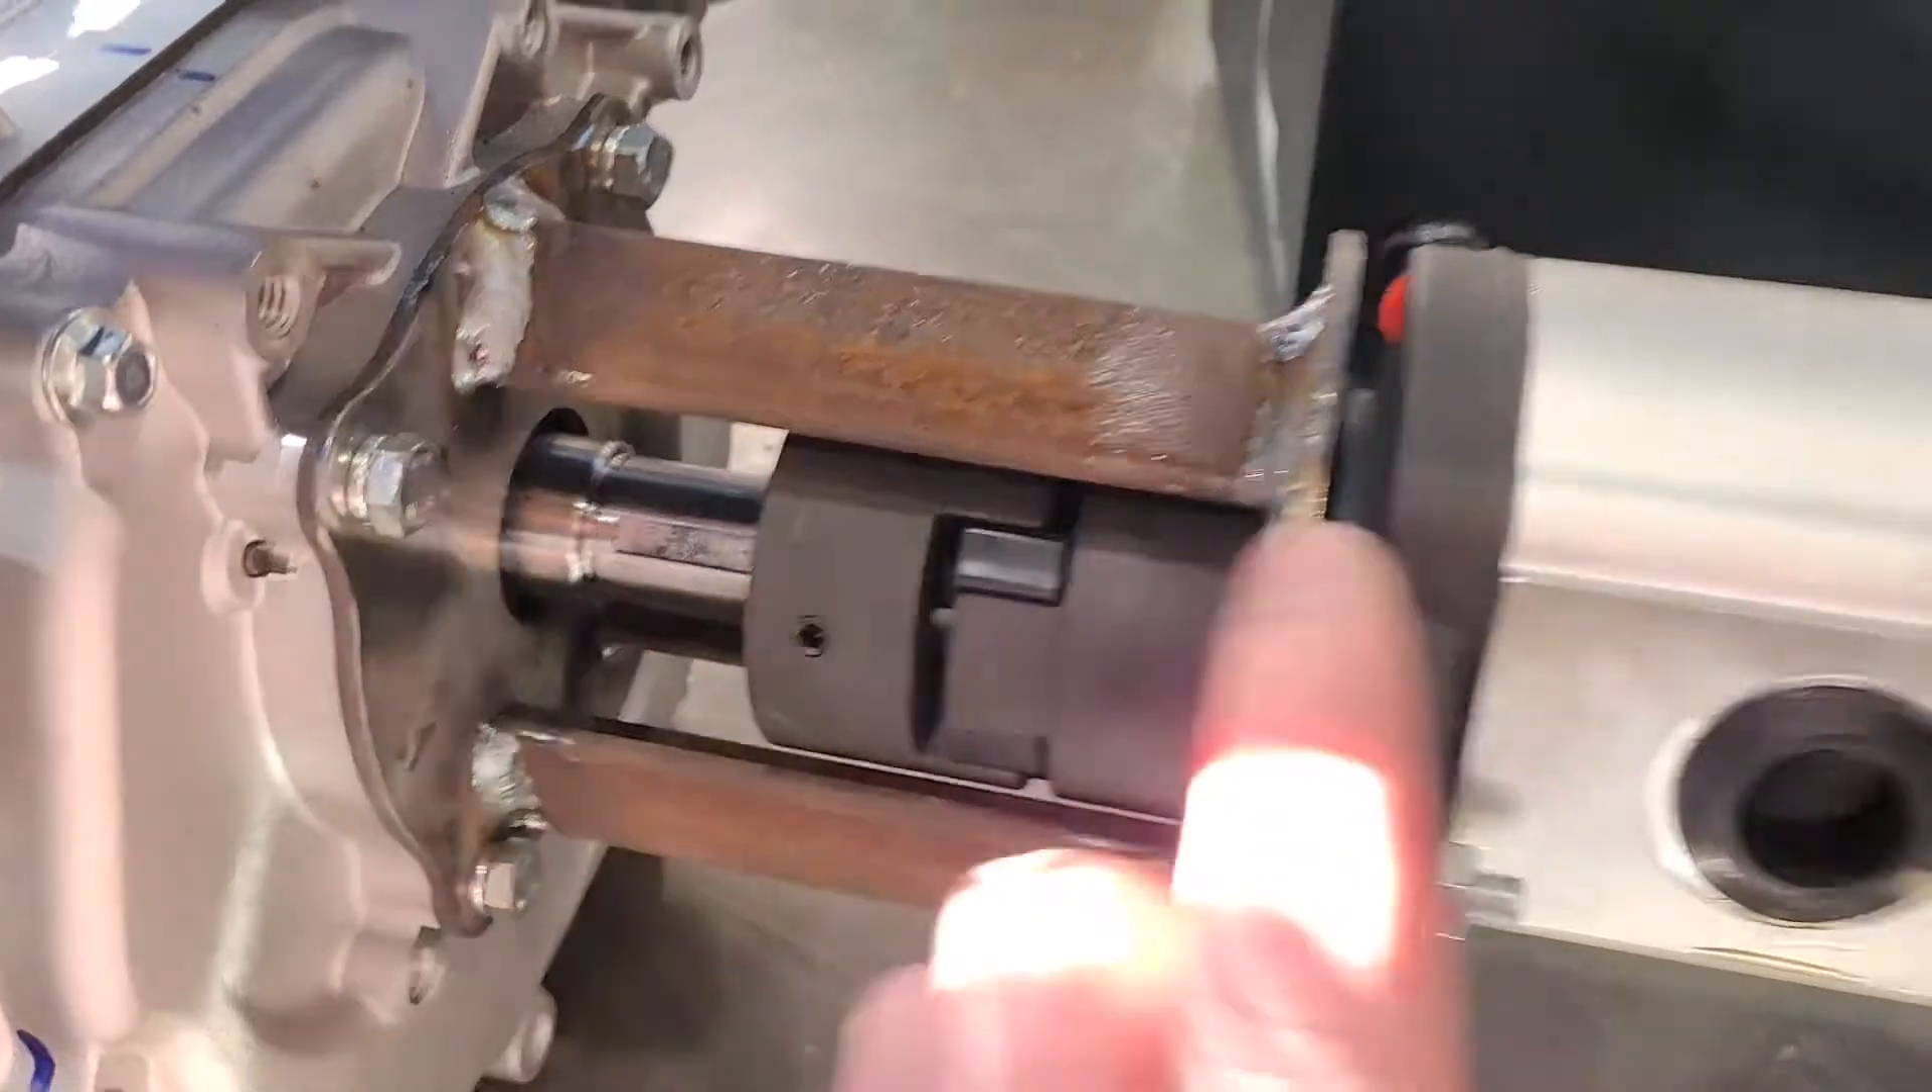But now we have a way that our pump and our motor are coupled together.